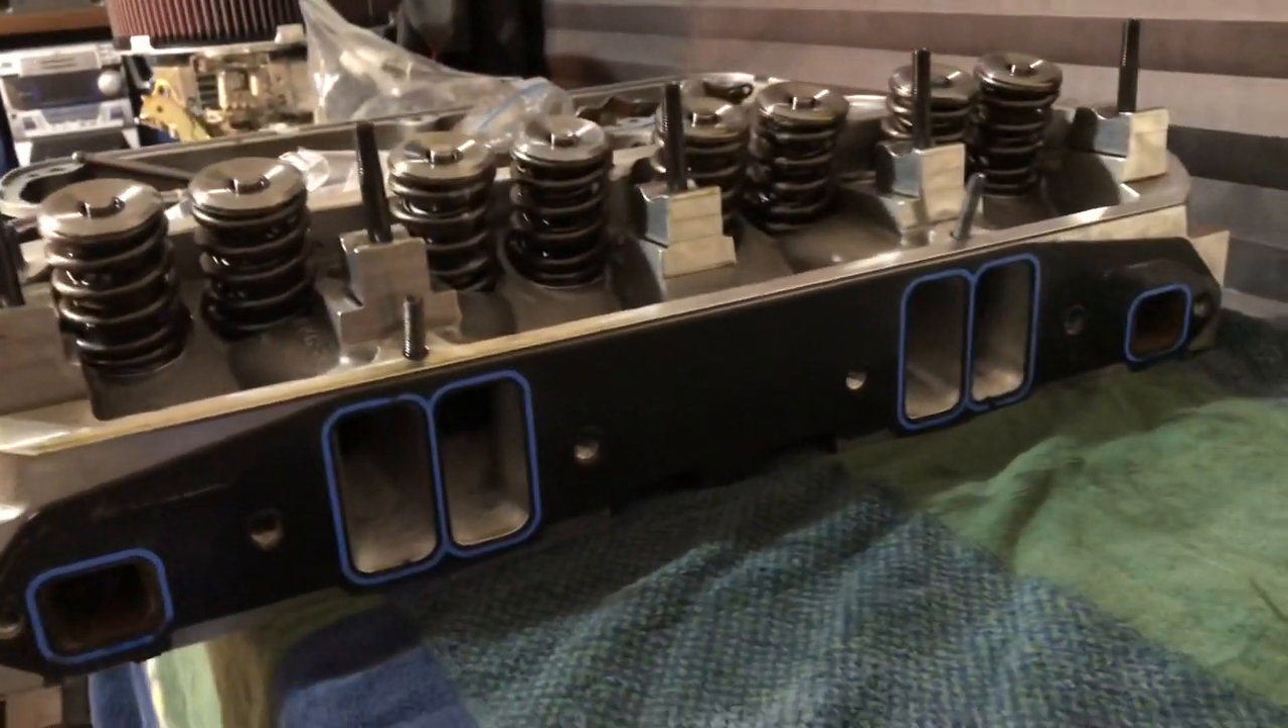You can see that's the same gasket there and it is a perfect fit like doesn't get any better.